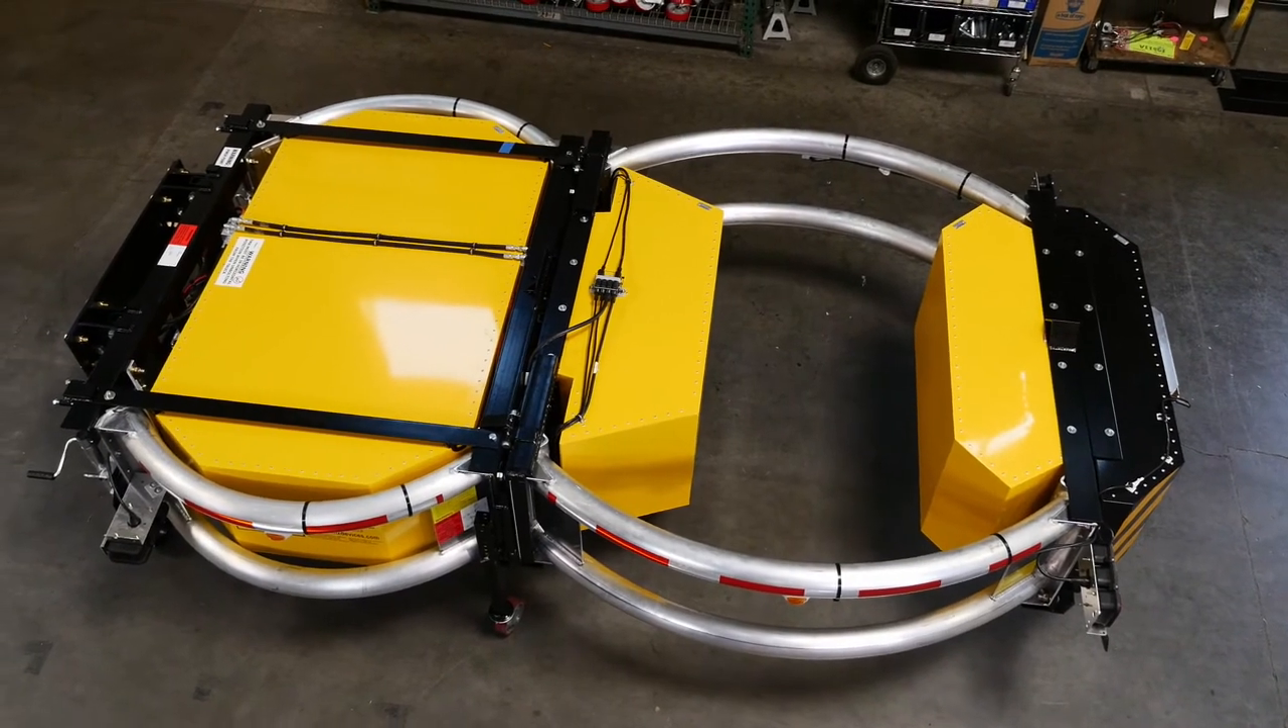The assembly of the scorpion -mounted attenuator is now complete.